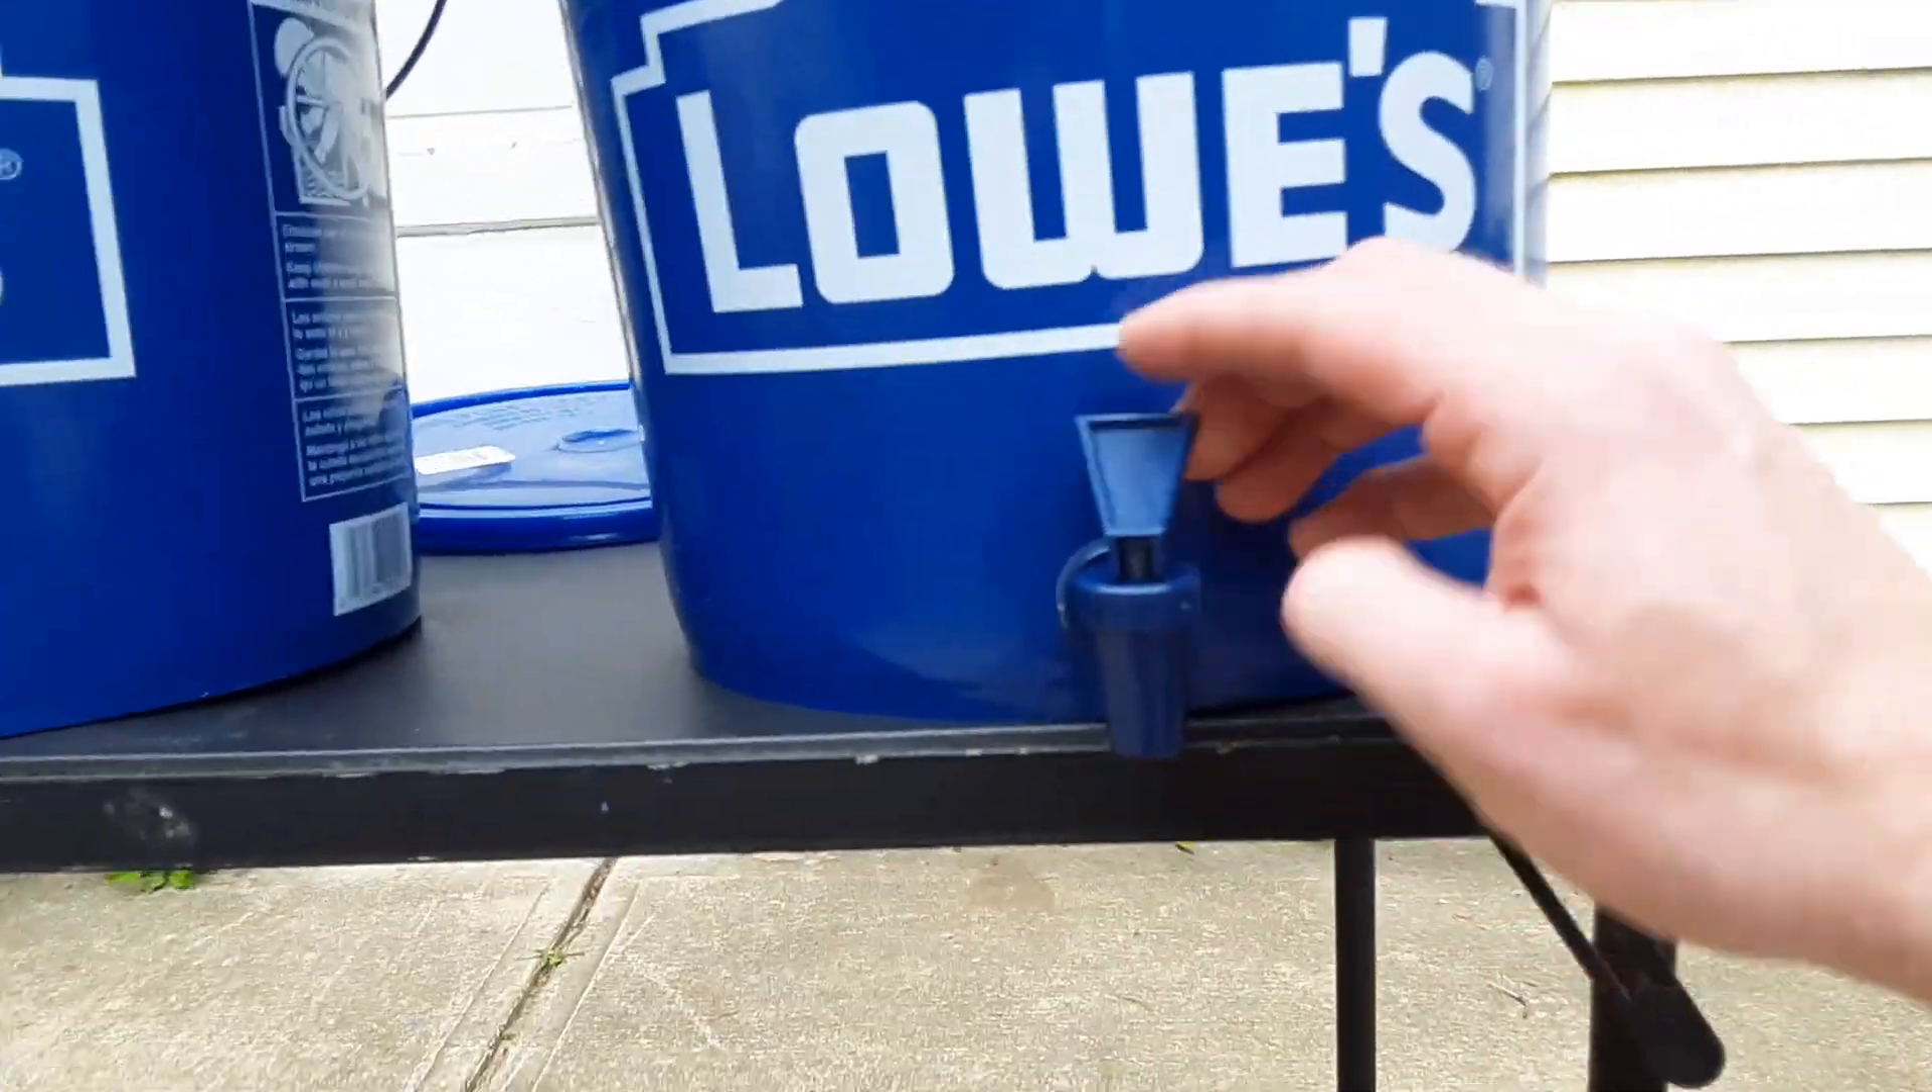Now as you can see I got my spigot in.